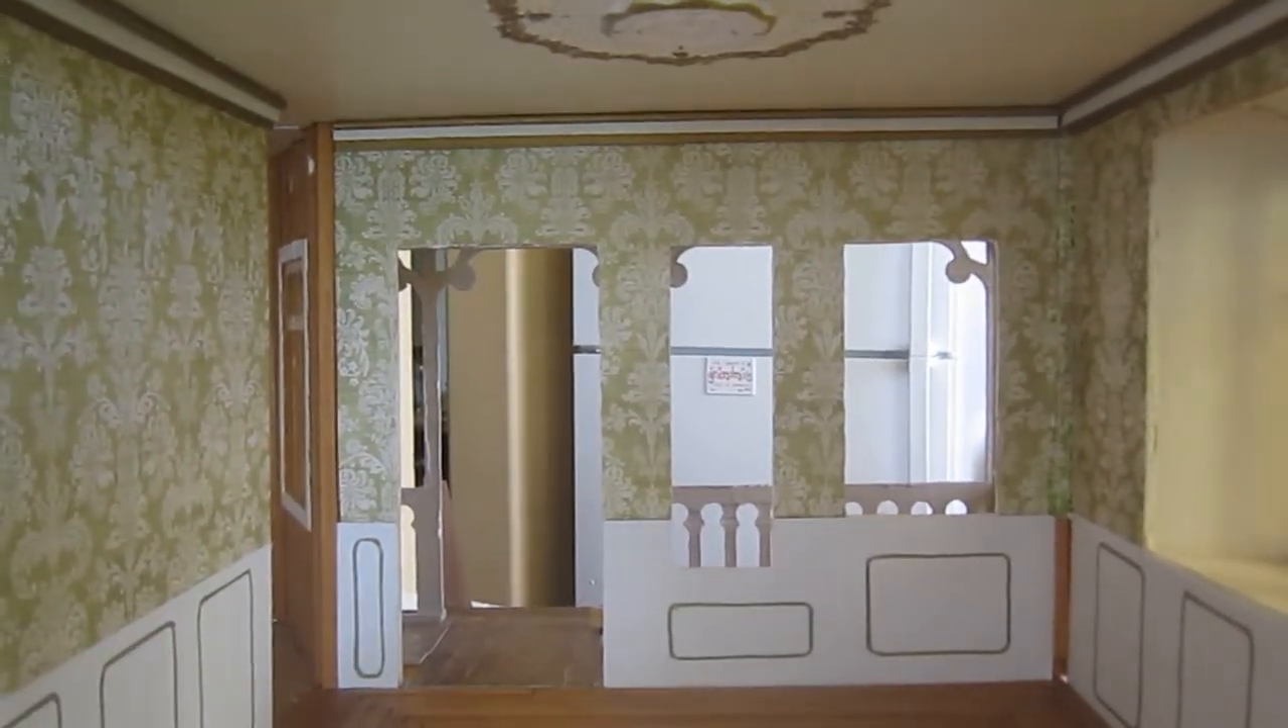We have been working on the living room and recently we just finished applying the wallpaper and a ceiling medallion as well as the crown molding.